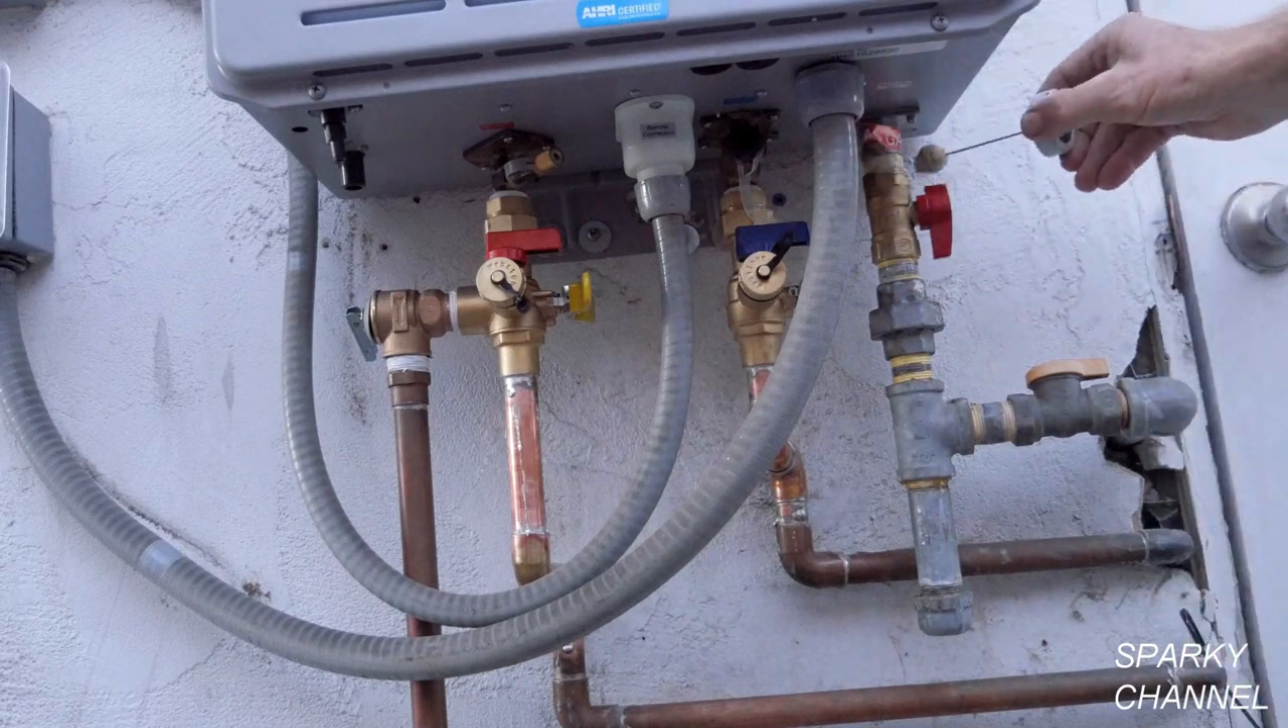Here's what we have so far with the gas and water lines installed.